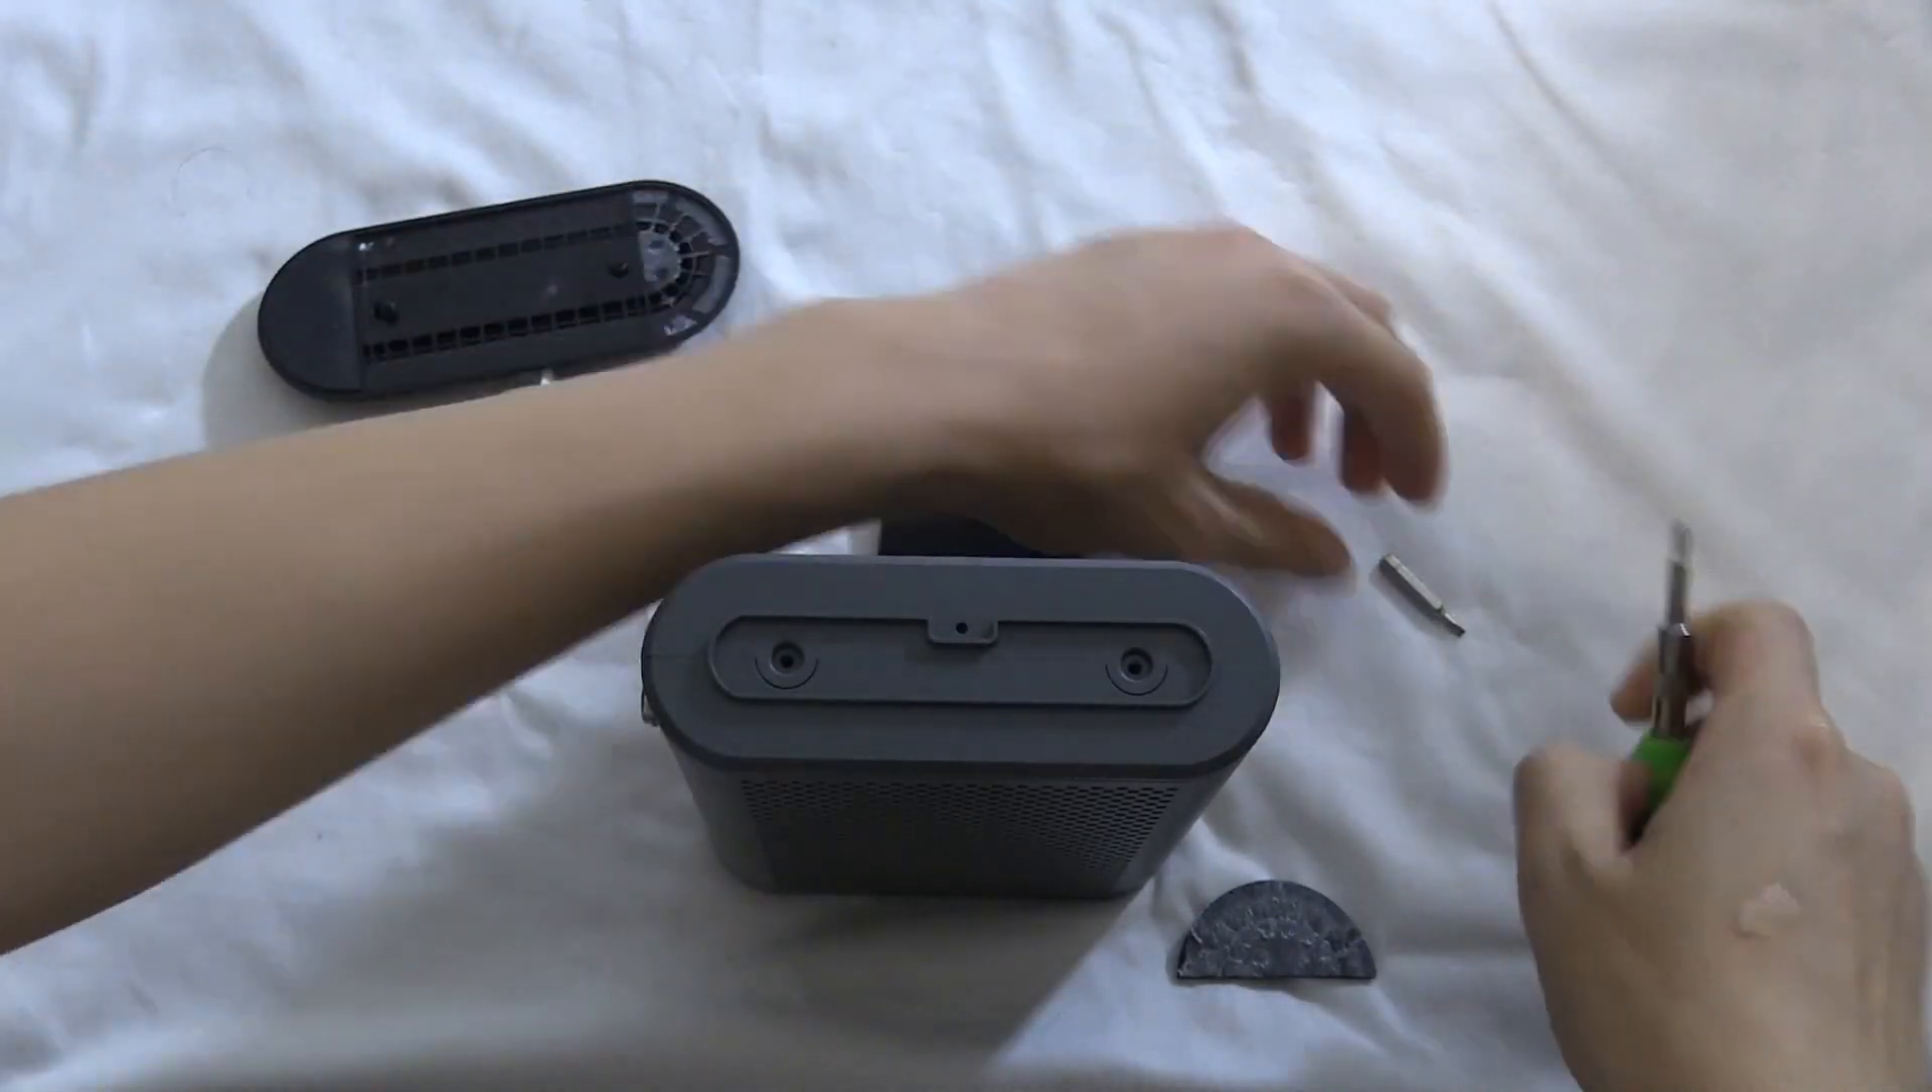Alright, the stand has been taken off so I'm going to pry this open.